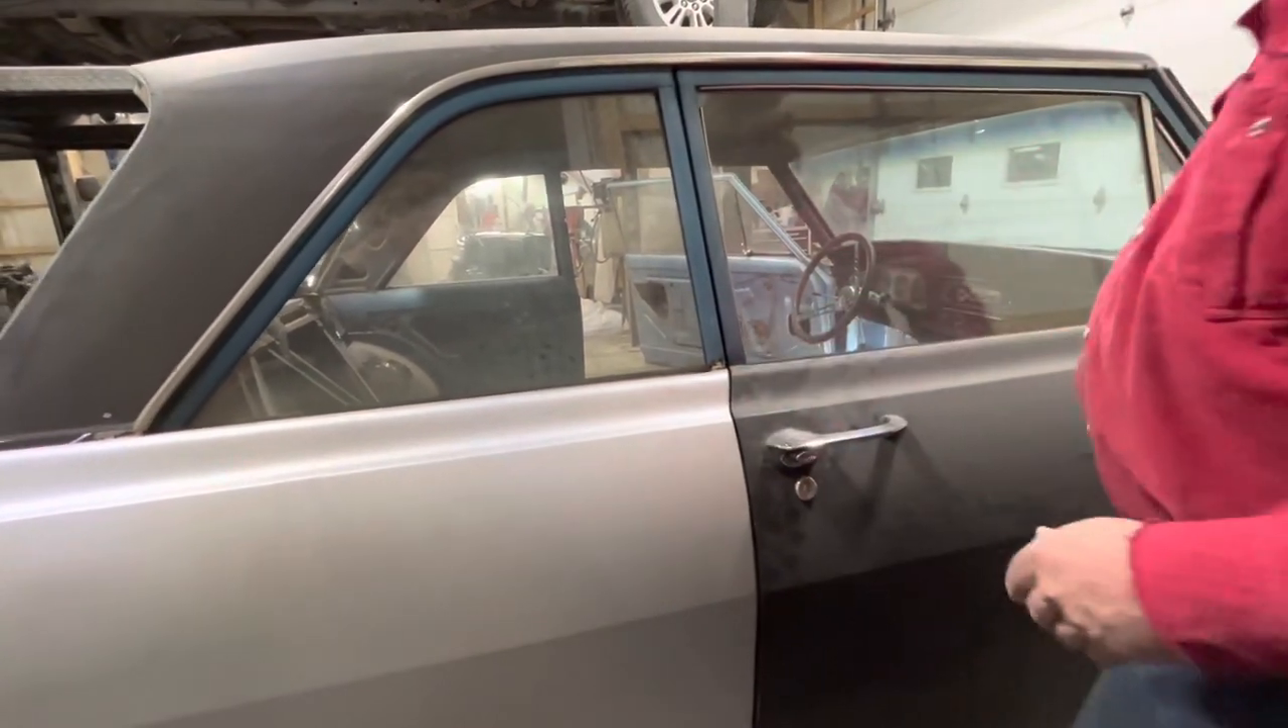And this door gap is pretty good now.